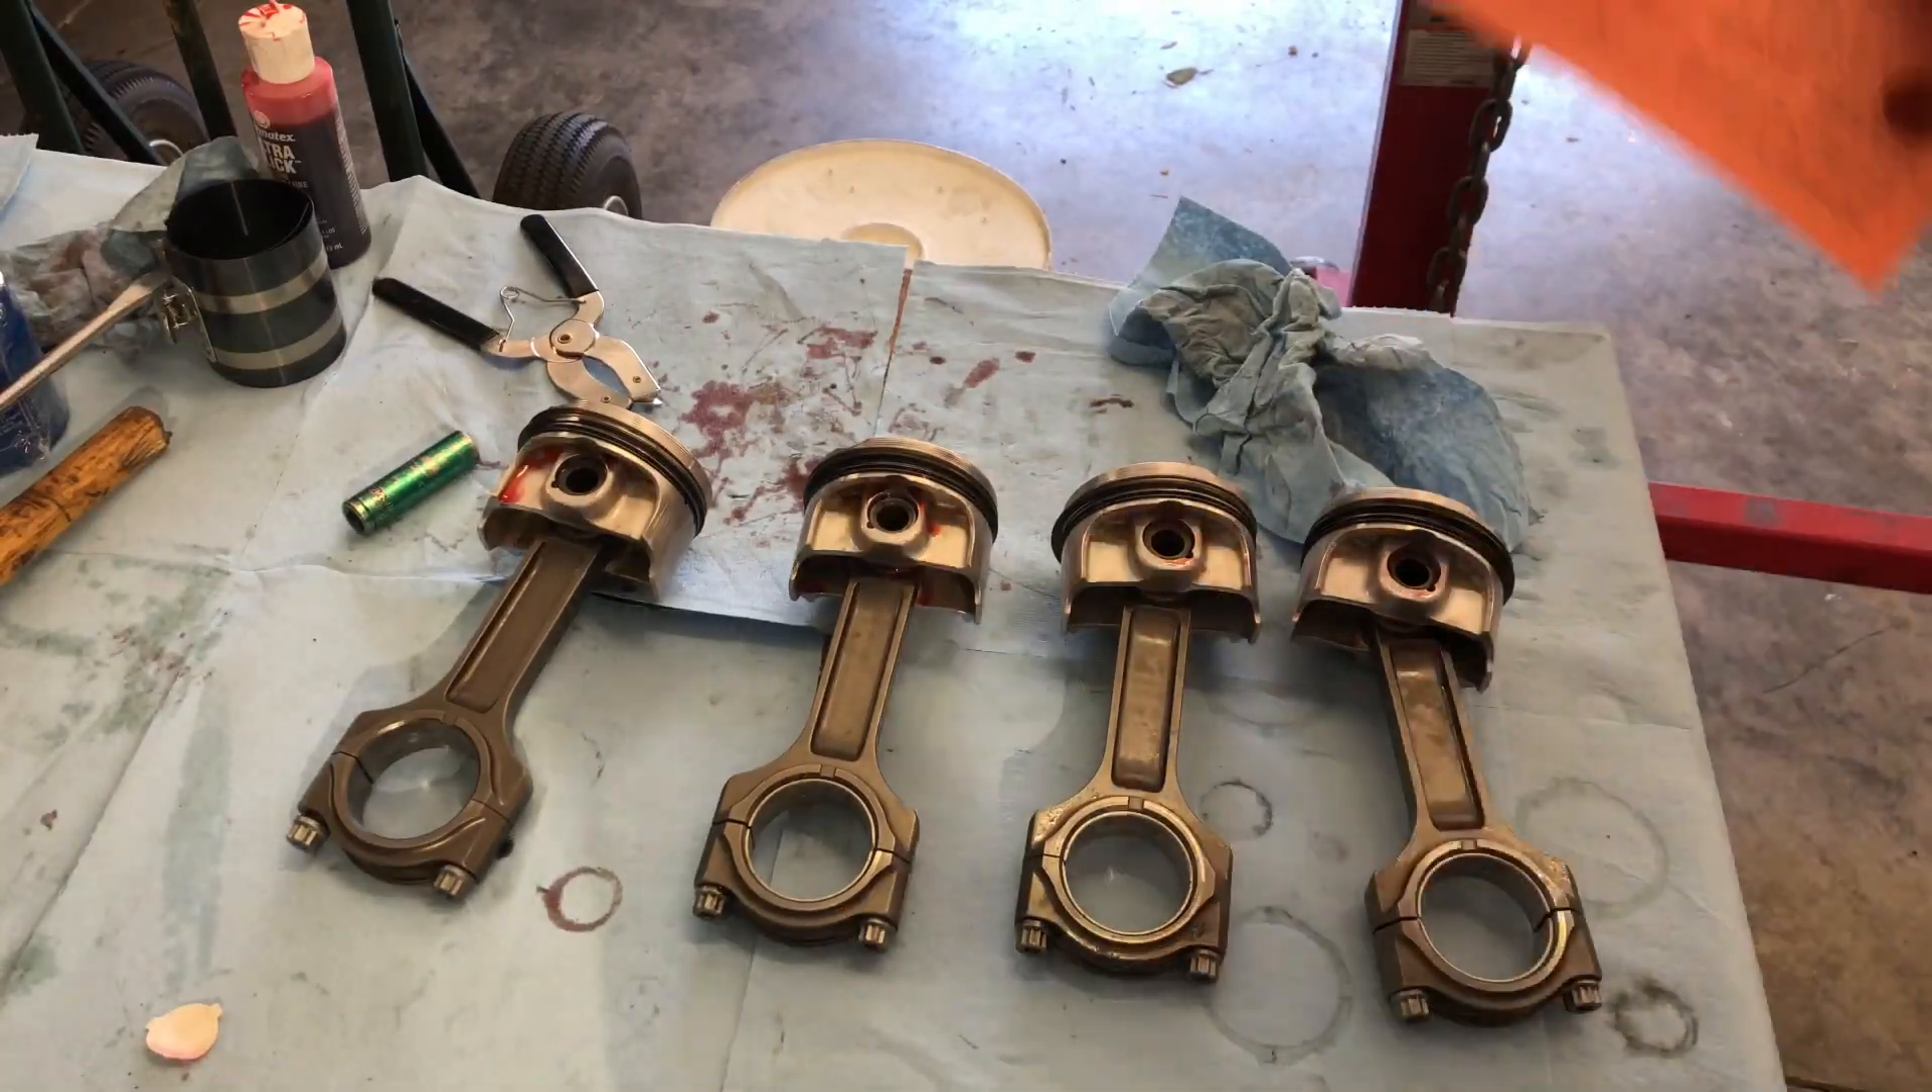We've got all the rings placed onto the actual pistons themselves.